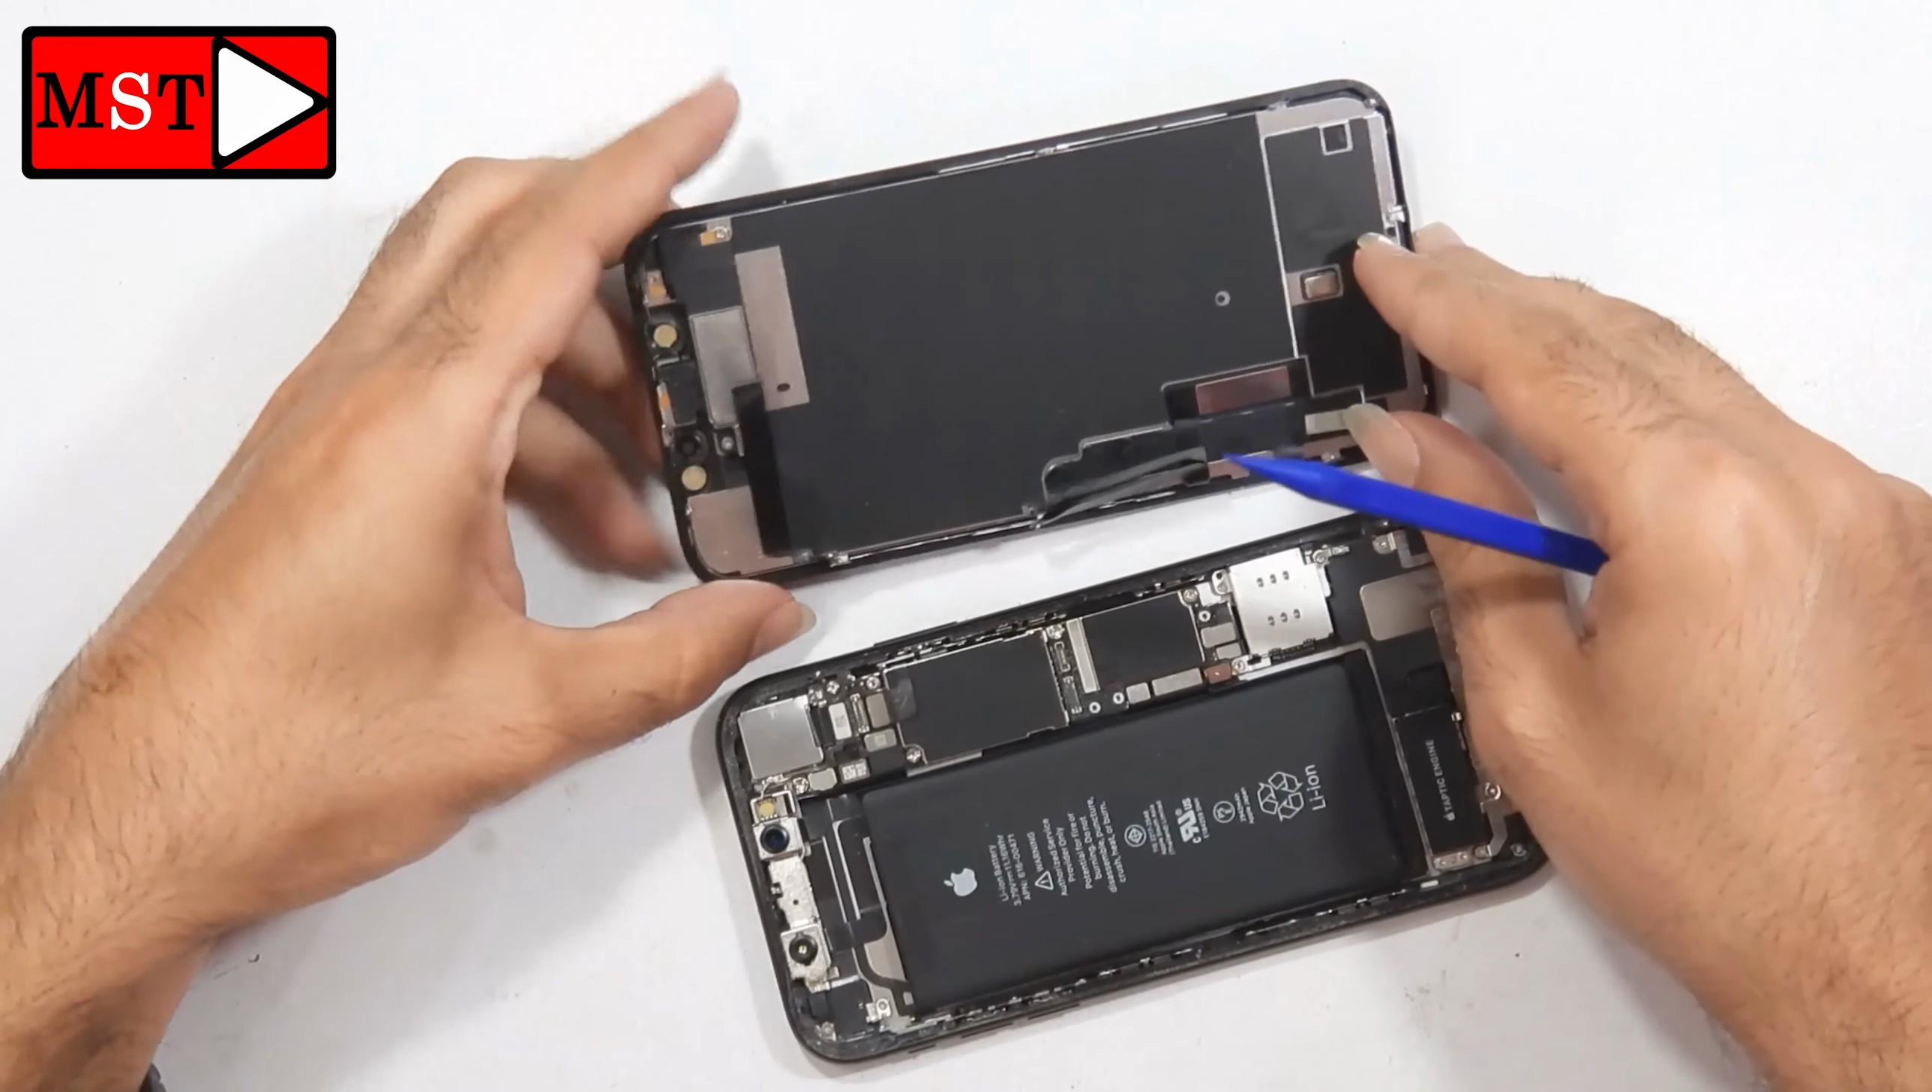Now, we have the screen out.